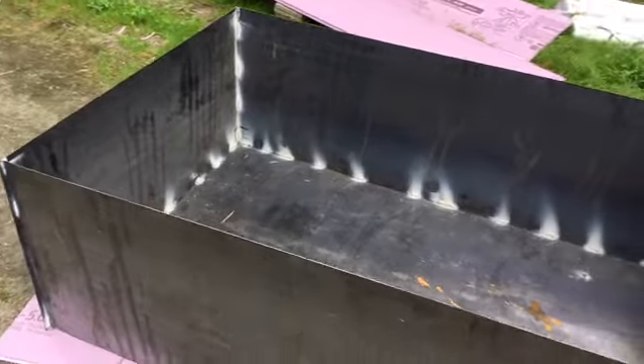This is the box of the fire pit that's been put together so far. You can see we've just sort of stitched, kind of tack welded in there.